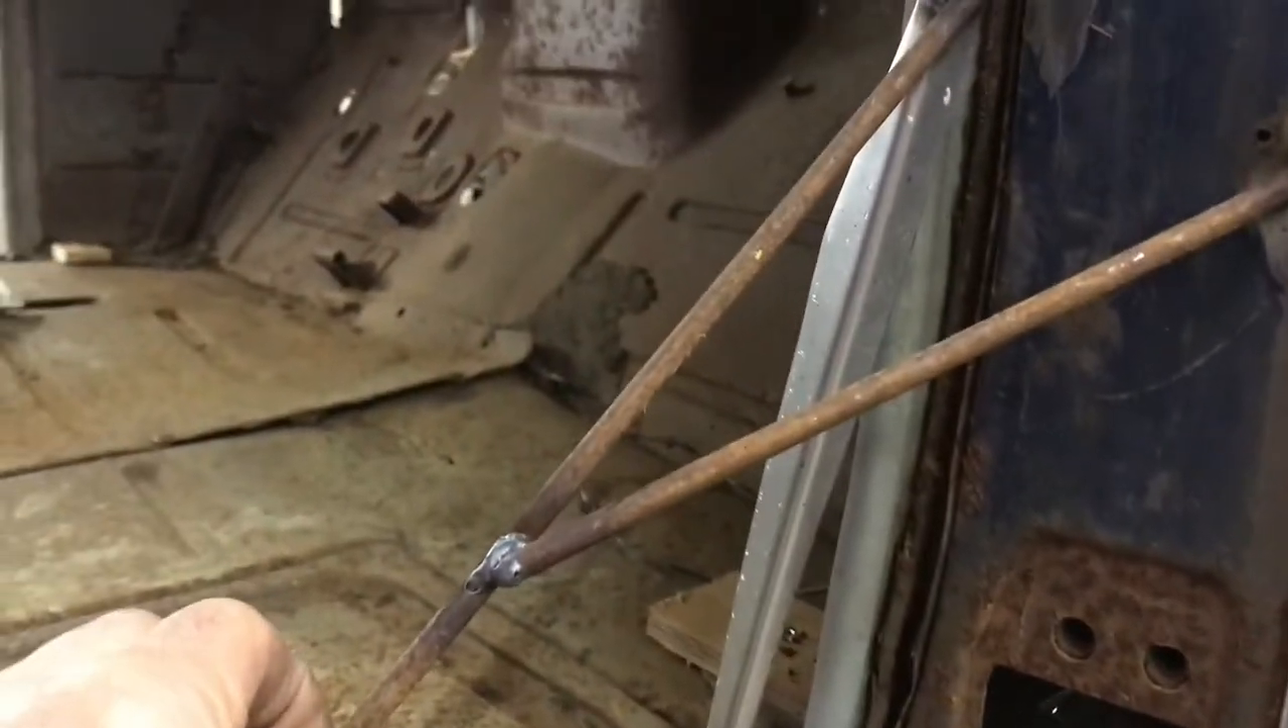So, I've gone ahead and welded some bracing in here, you can see.